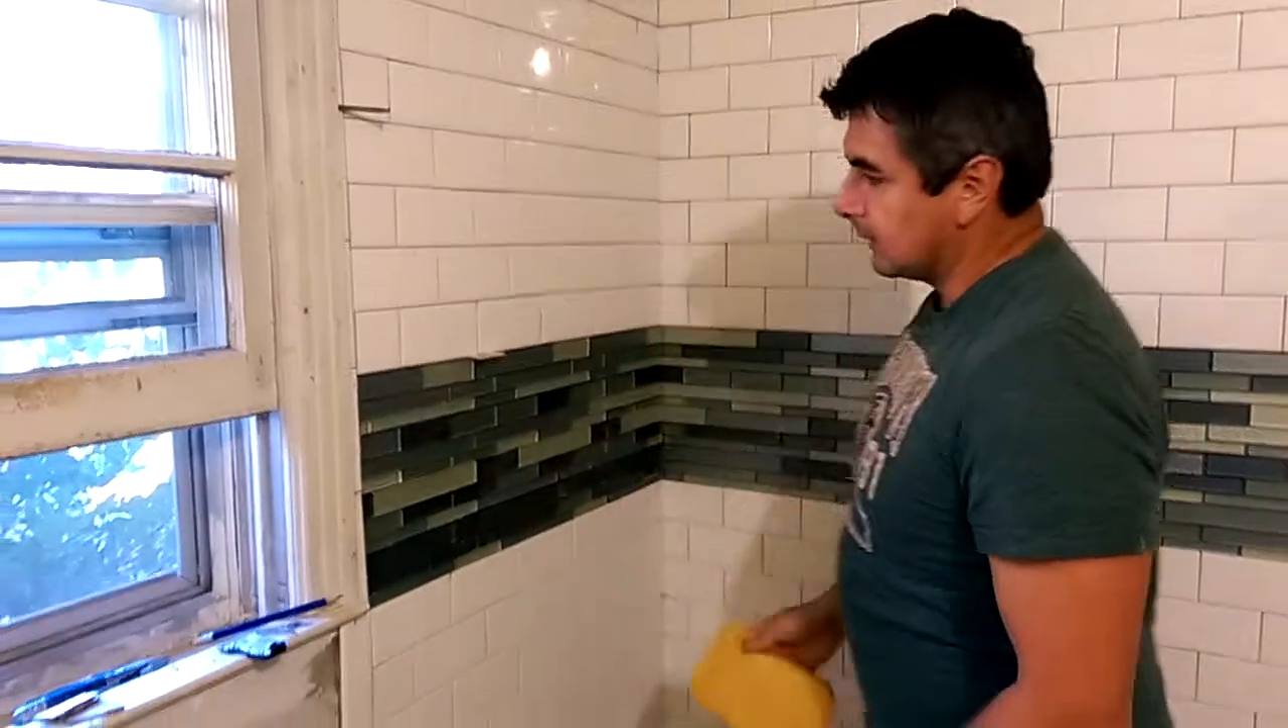Como pueden ver, esta área, estas paredes, pues ya la cerámica fue instalada.